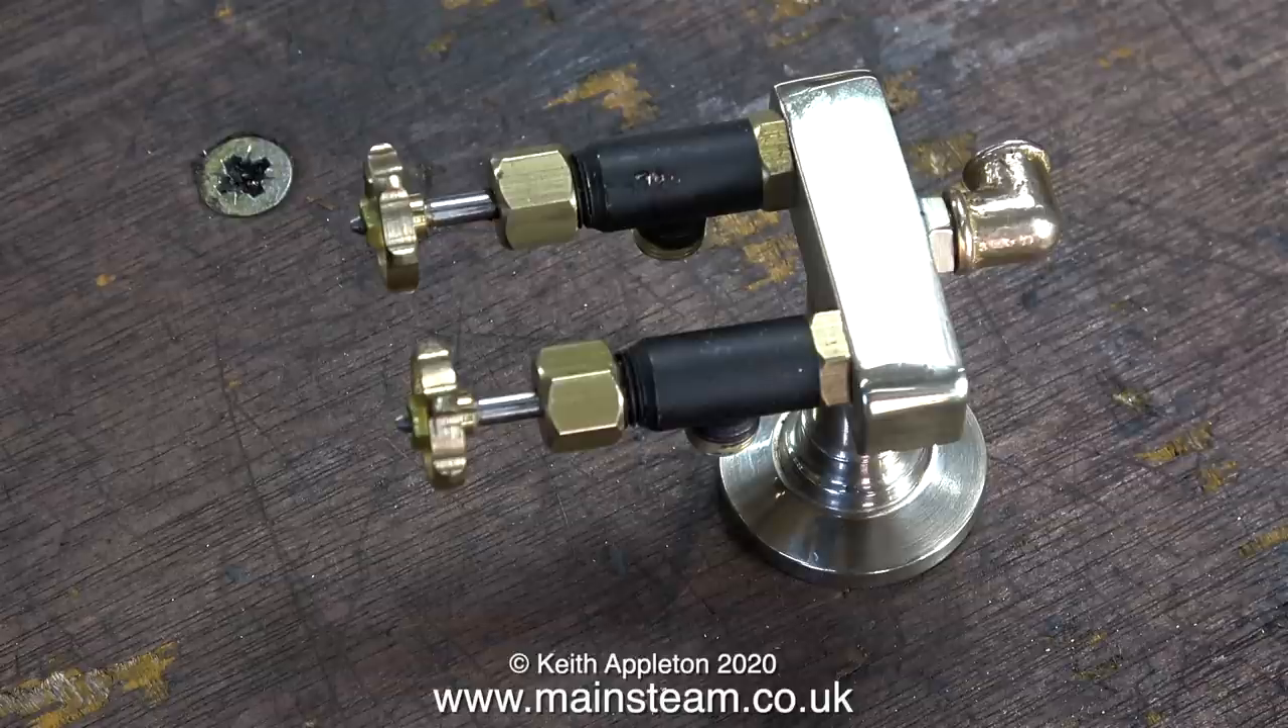Here's a close up view of the finished turret, and as you can see the excellent PM Research Cast Elbow is also fitted in place.